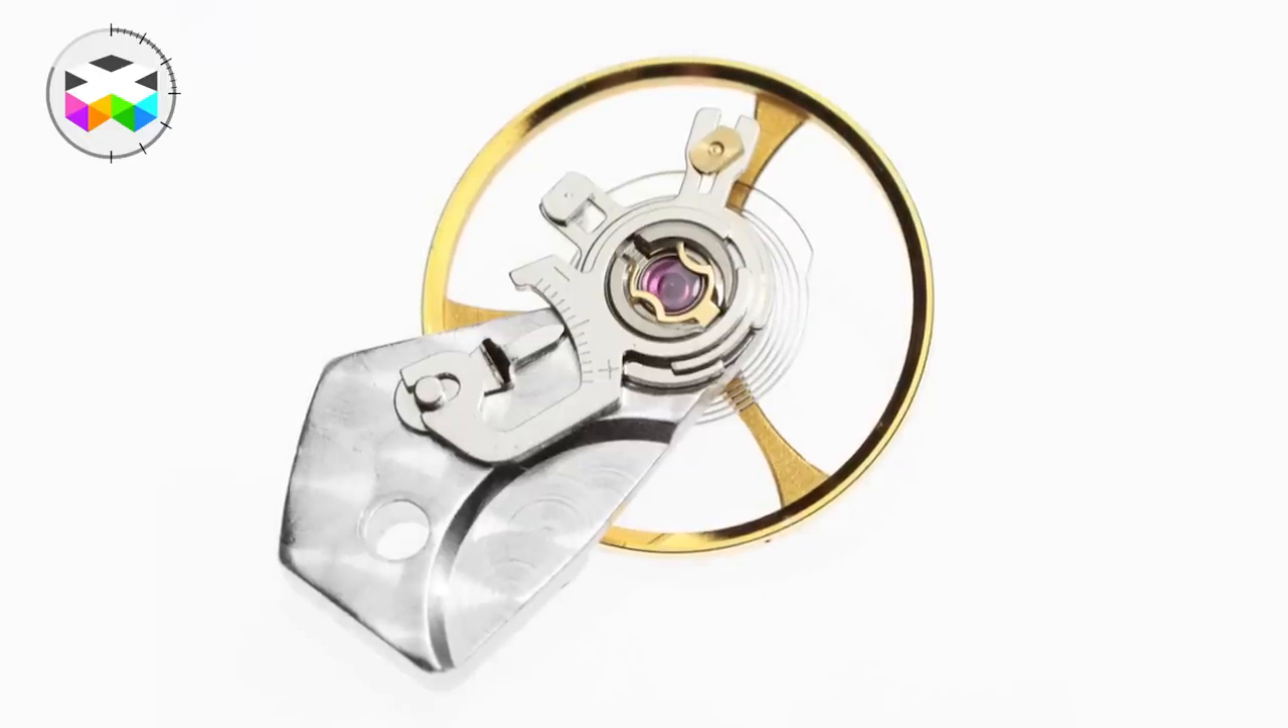And there you have the balance assembly, the balance cock, the index, and the balance and its balance spring all together as one assembly.